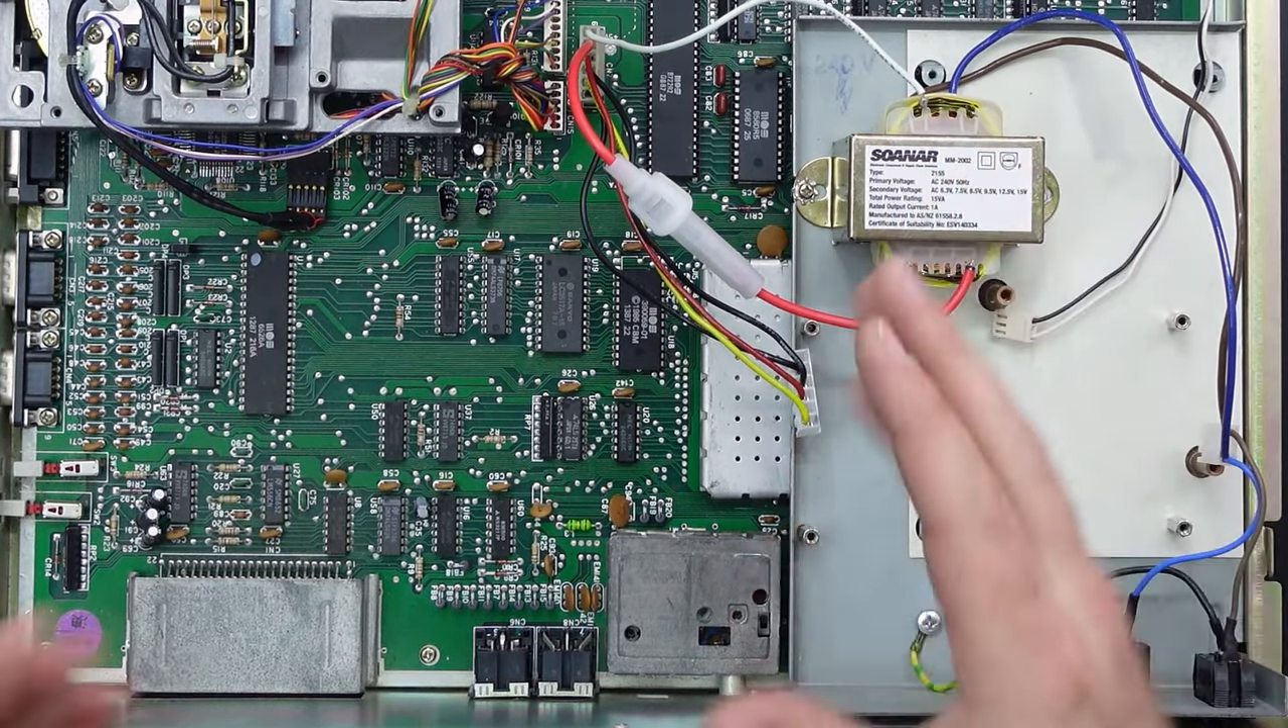All right so whip off the cover and as you can see I've already put in an AC transformer for the AC supply.